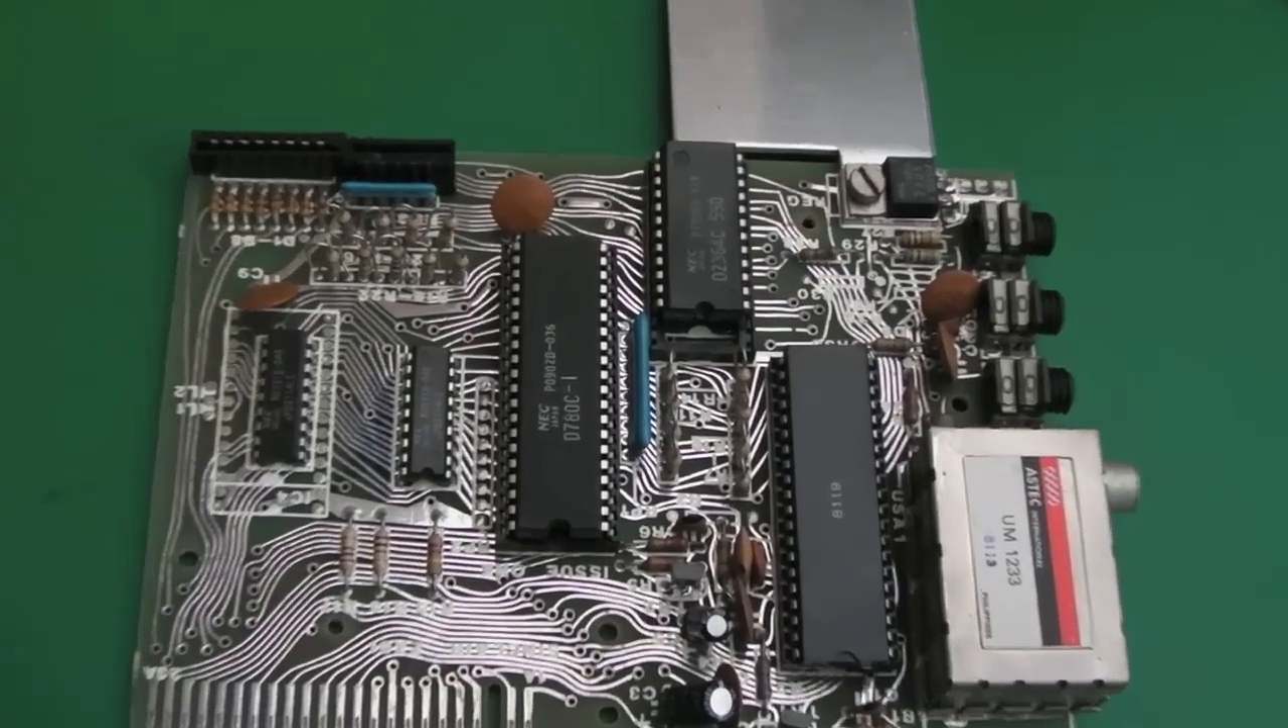So there we go. I've got the board out.